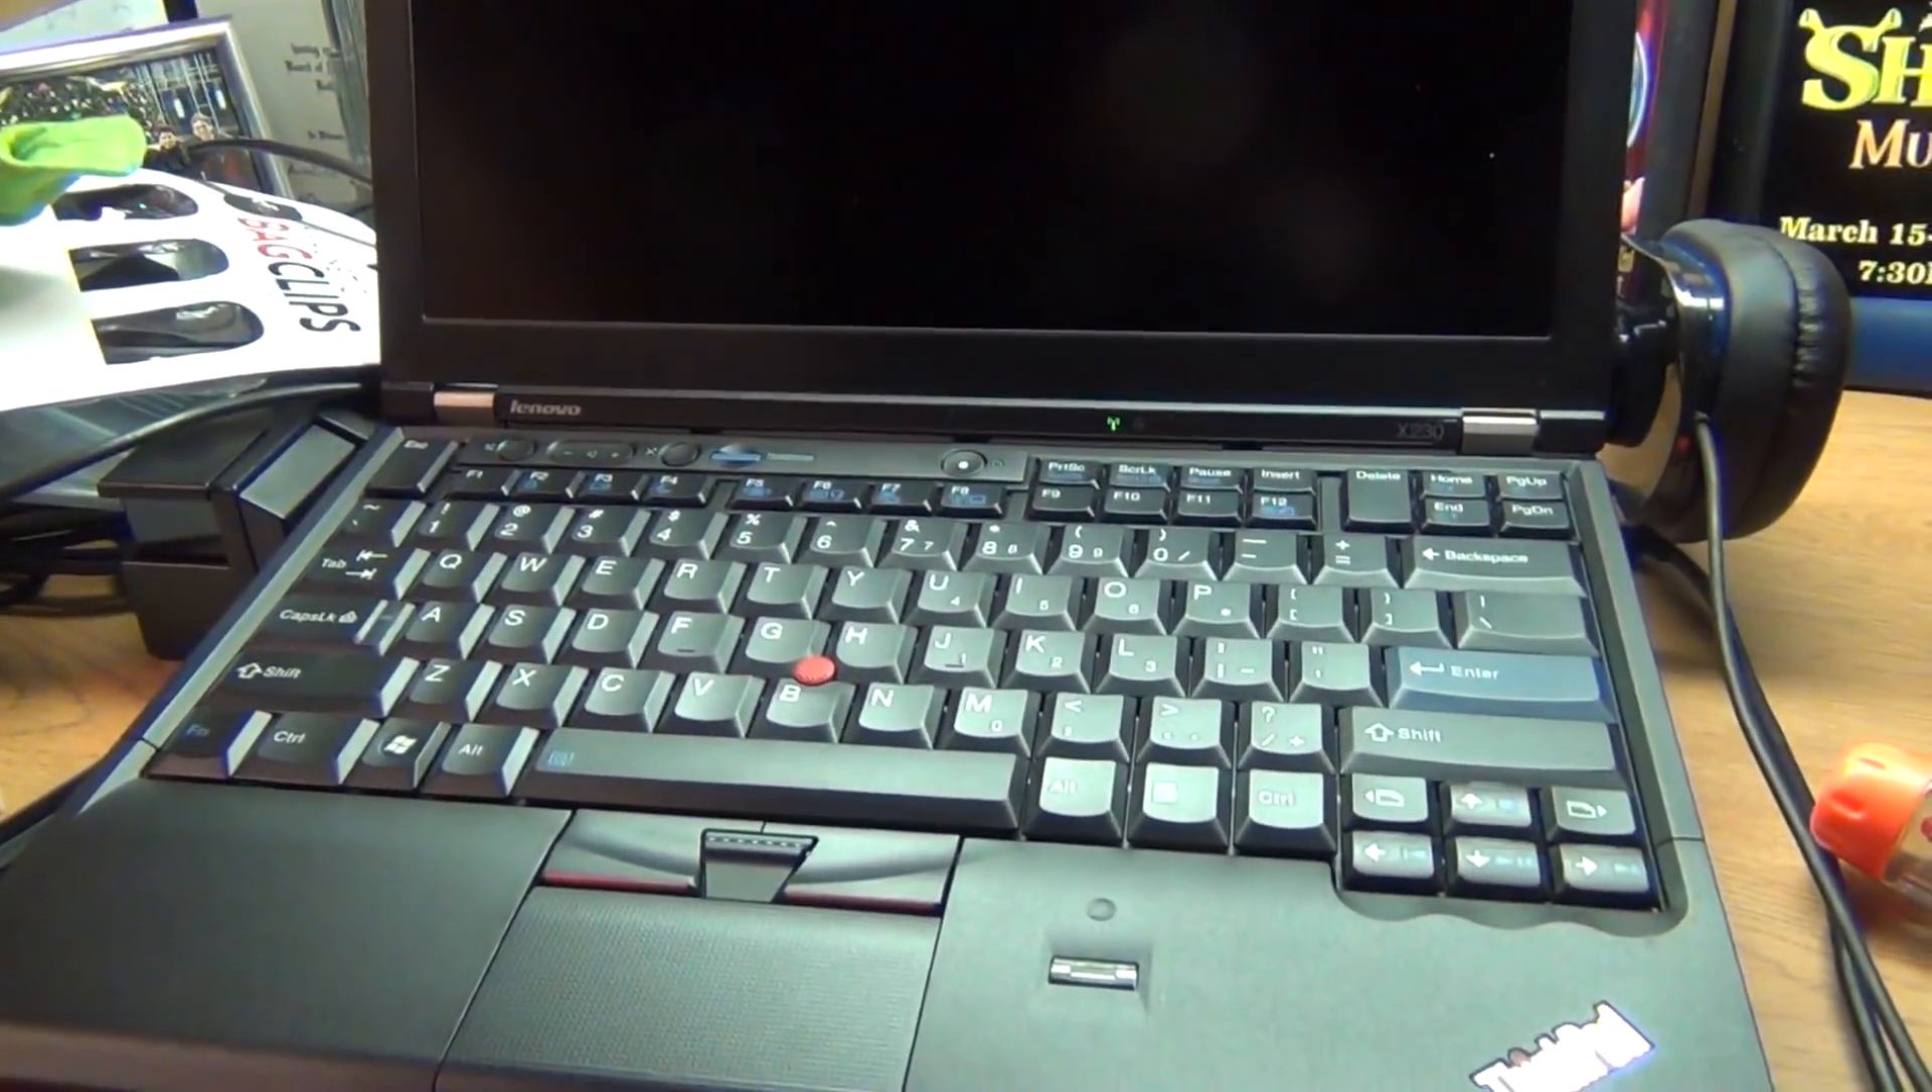We now have the X220 palm rest in. As well as the keyboard.